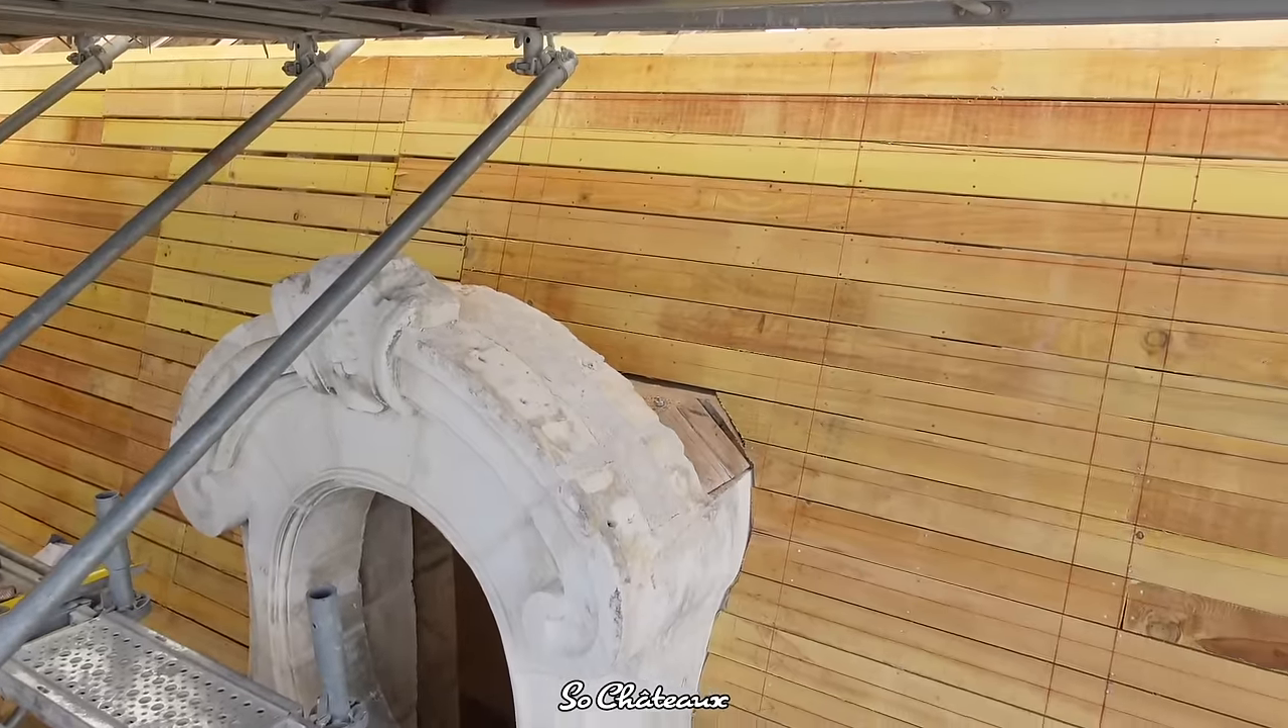L'ardoise n'est pas encore posée mais il y a la volige.